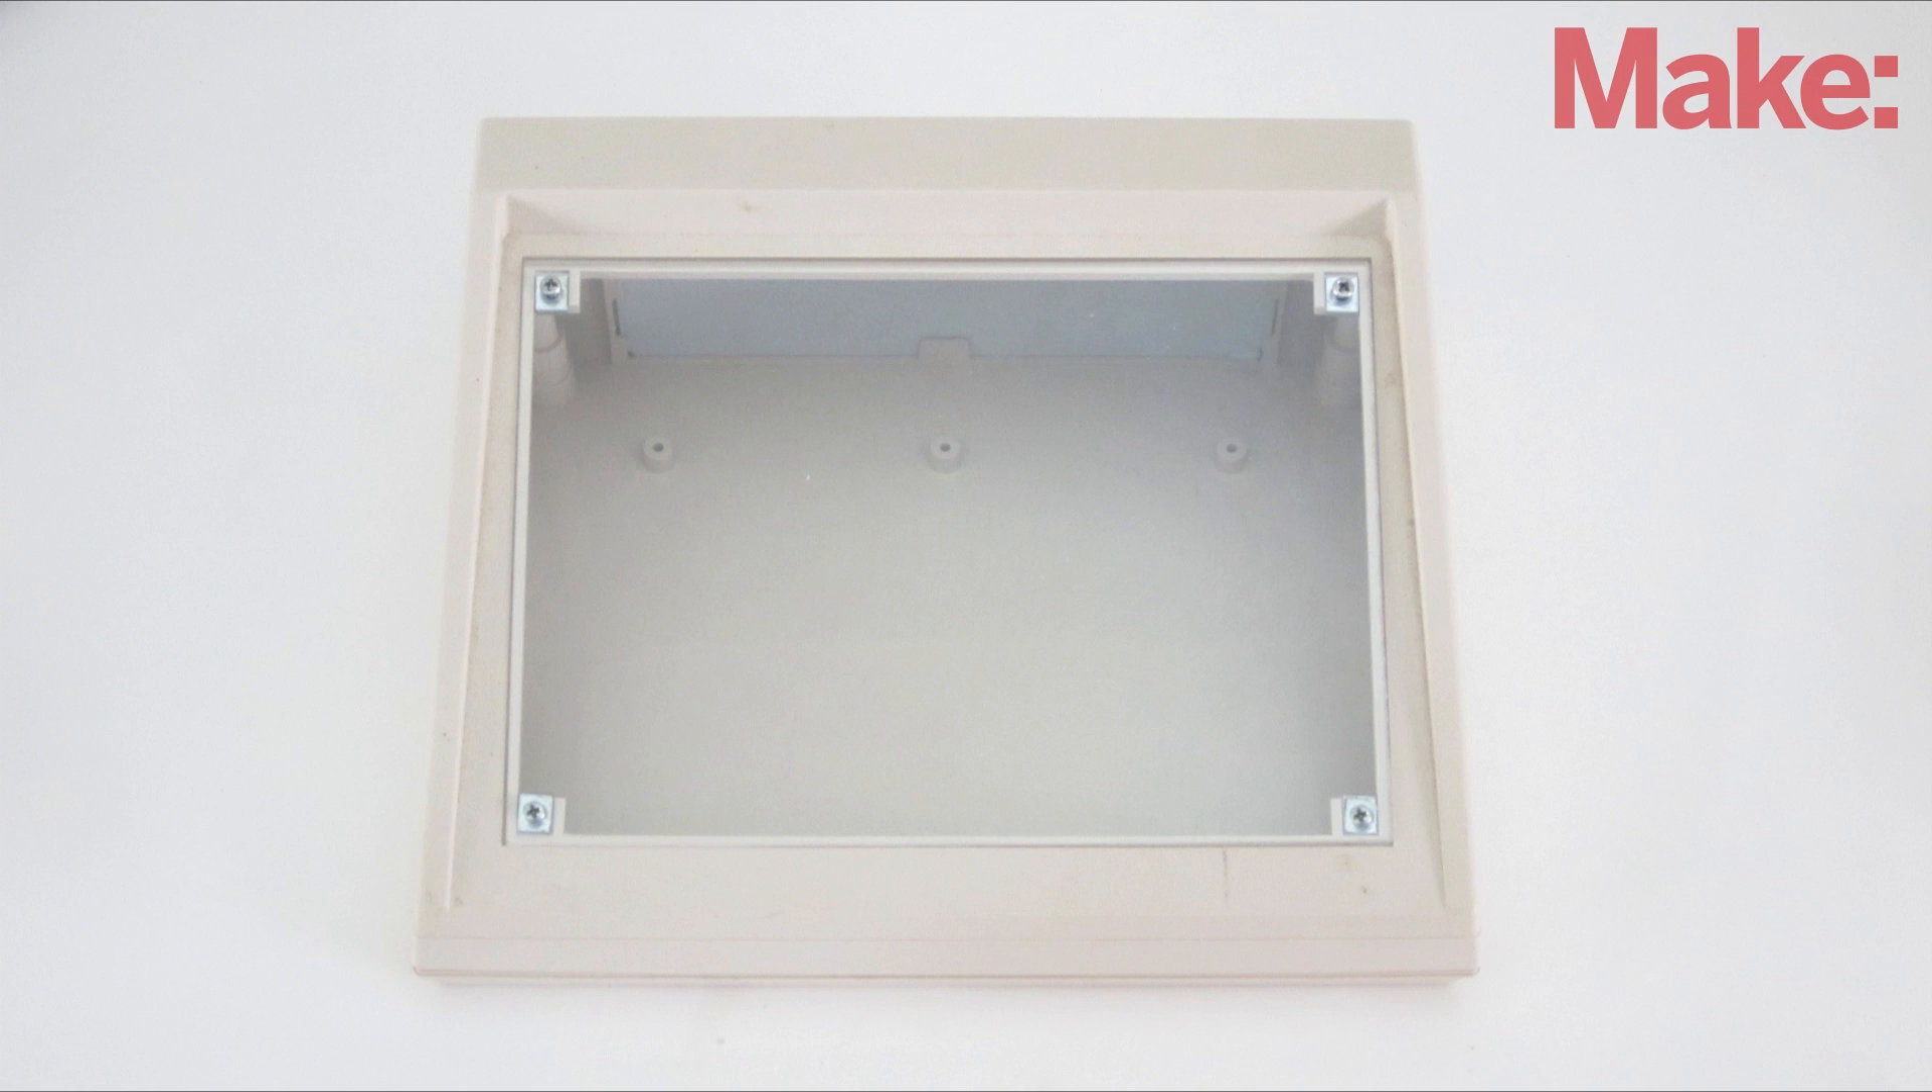Now all that's left is to mount the parts to the inside of the housing.